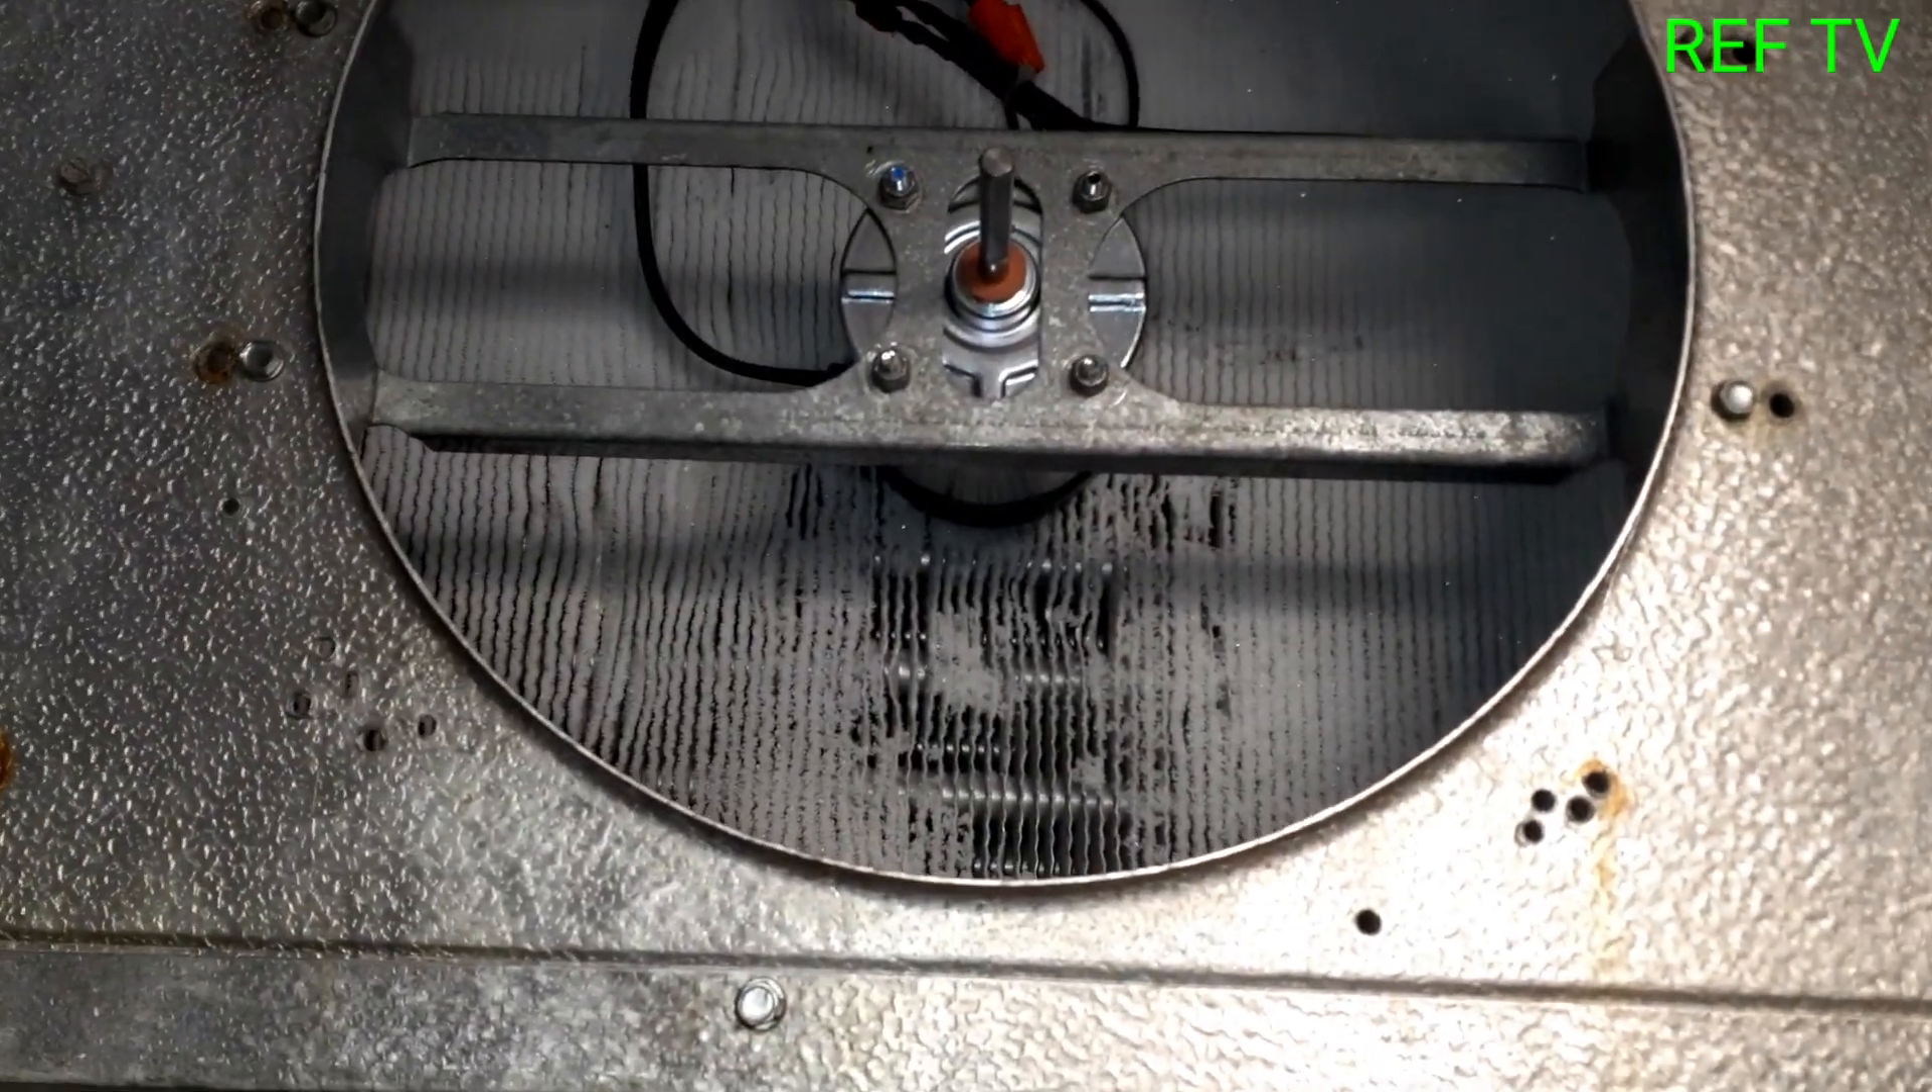I got my motor back in place.